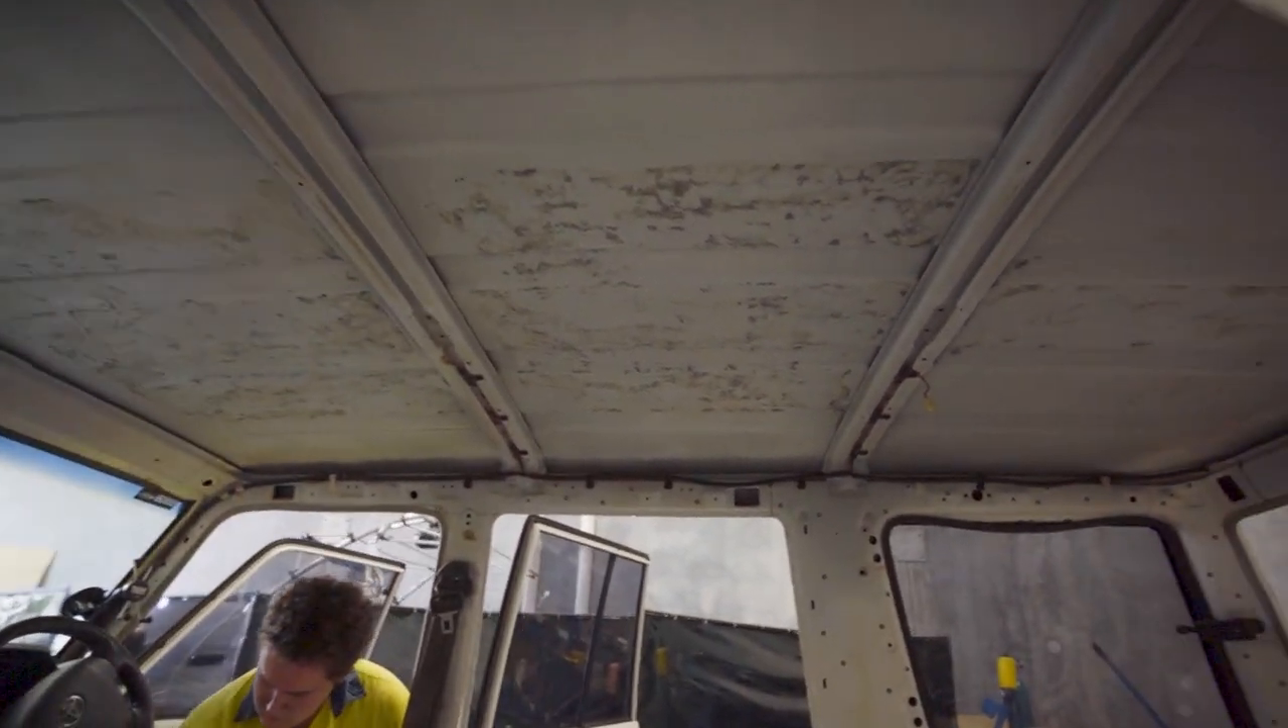So the guys have stripped the car empty over the last few weeks.